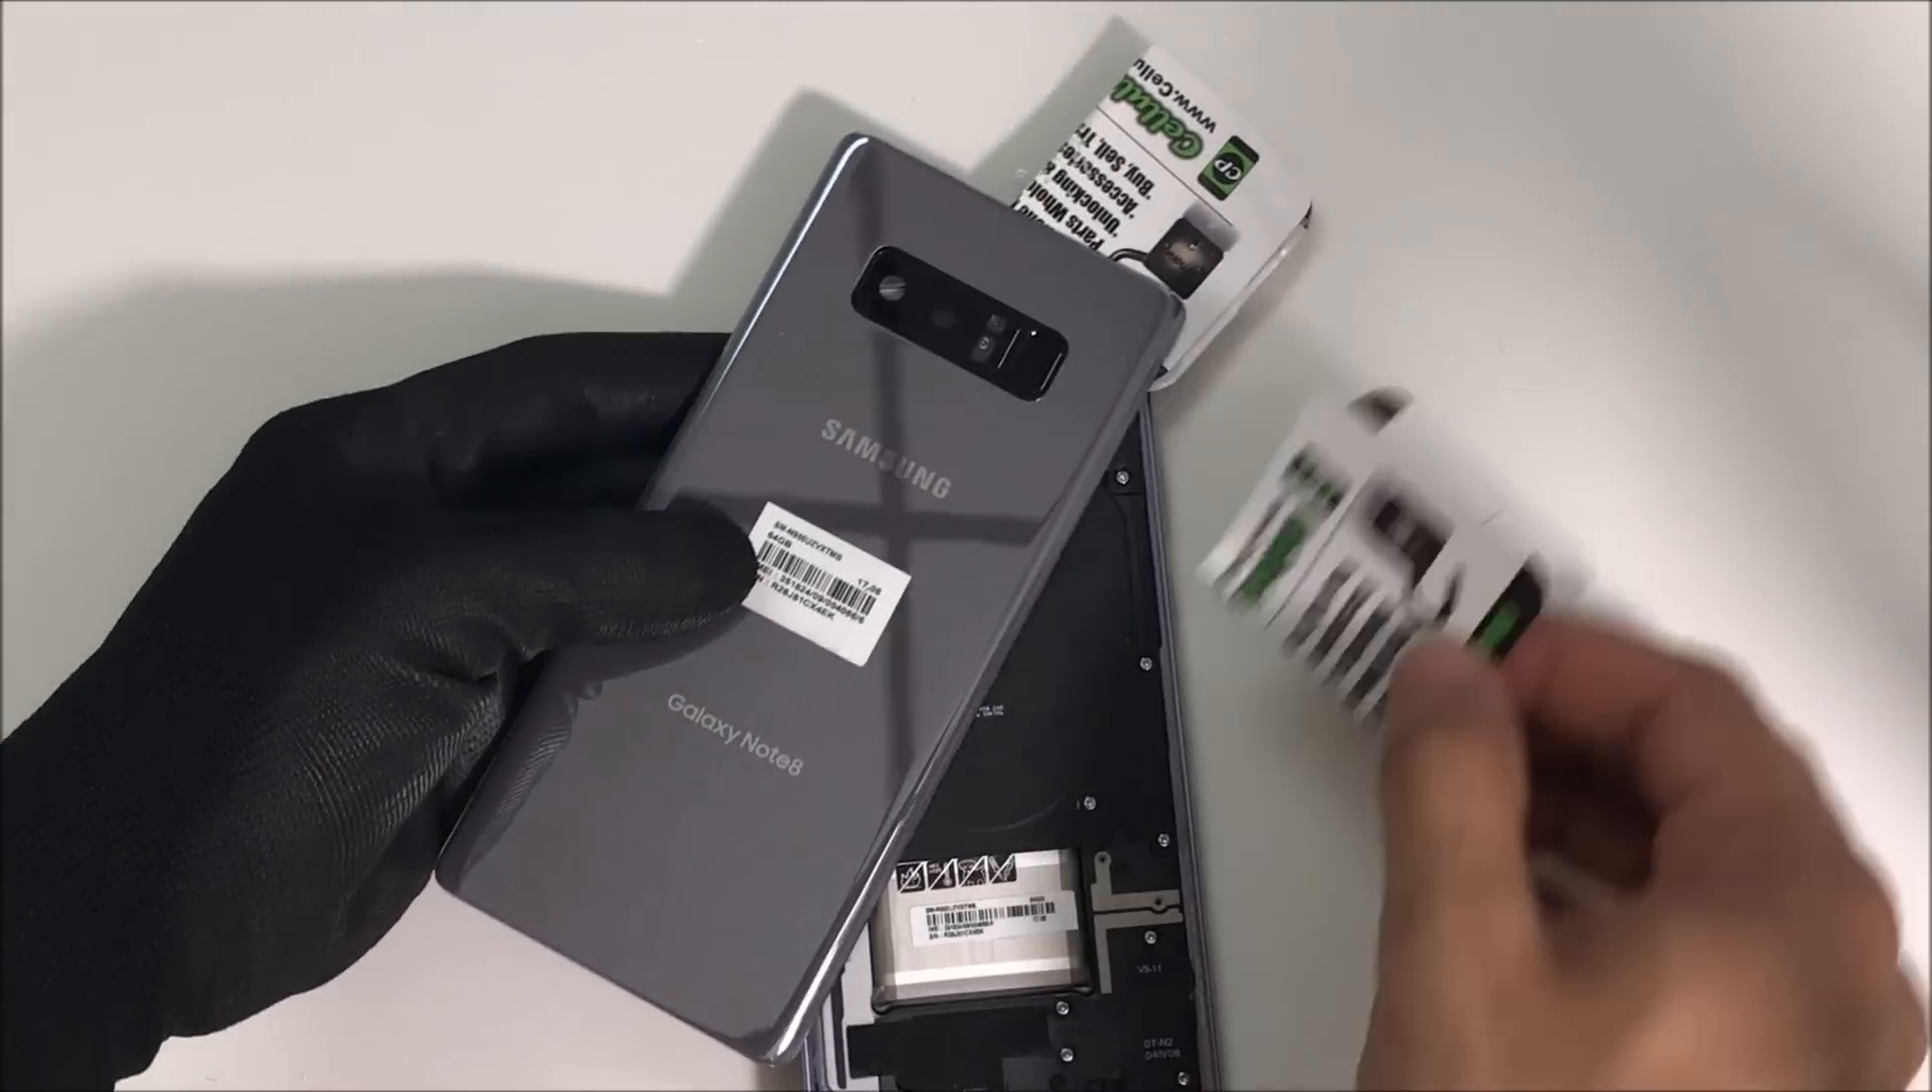All right so there we go the back cover came off.